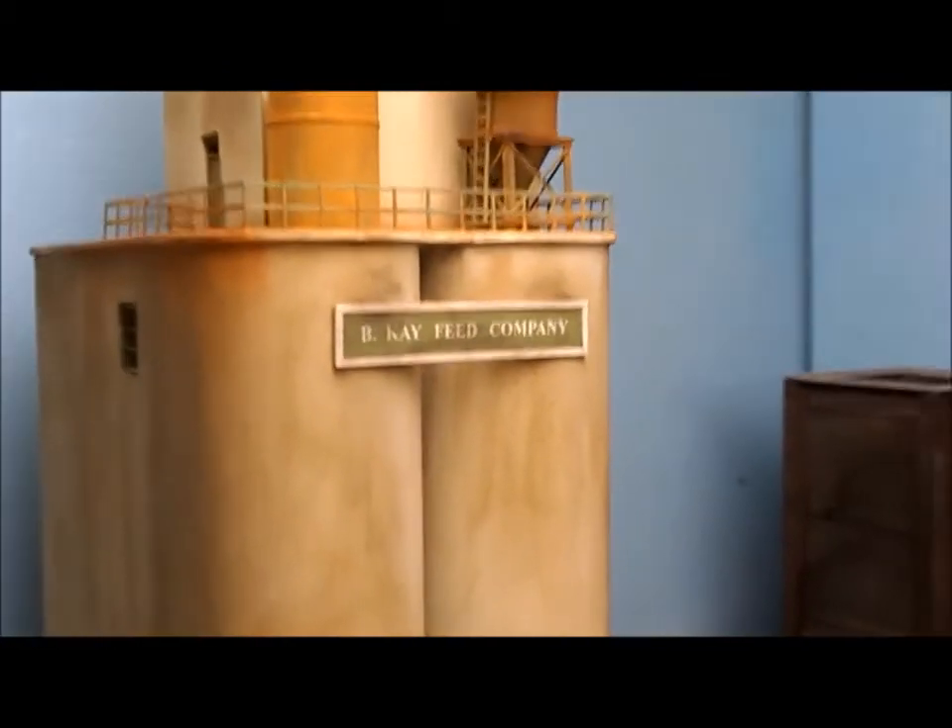On this side where there wasn't a large vacant space I put a billboard on the towers.